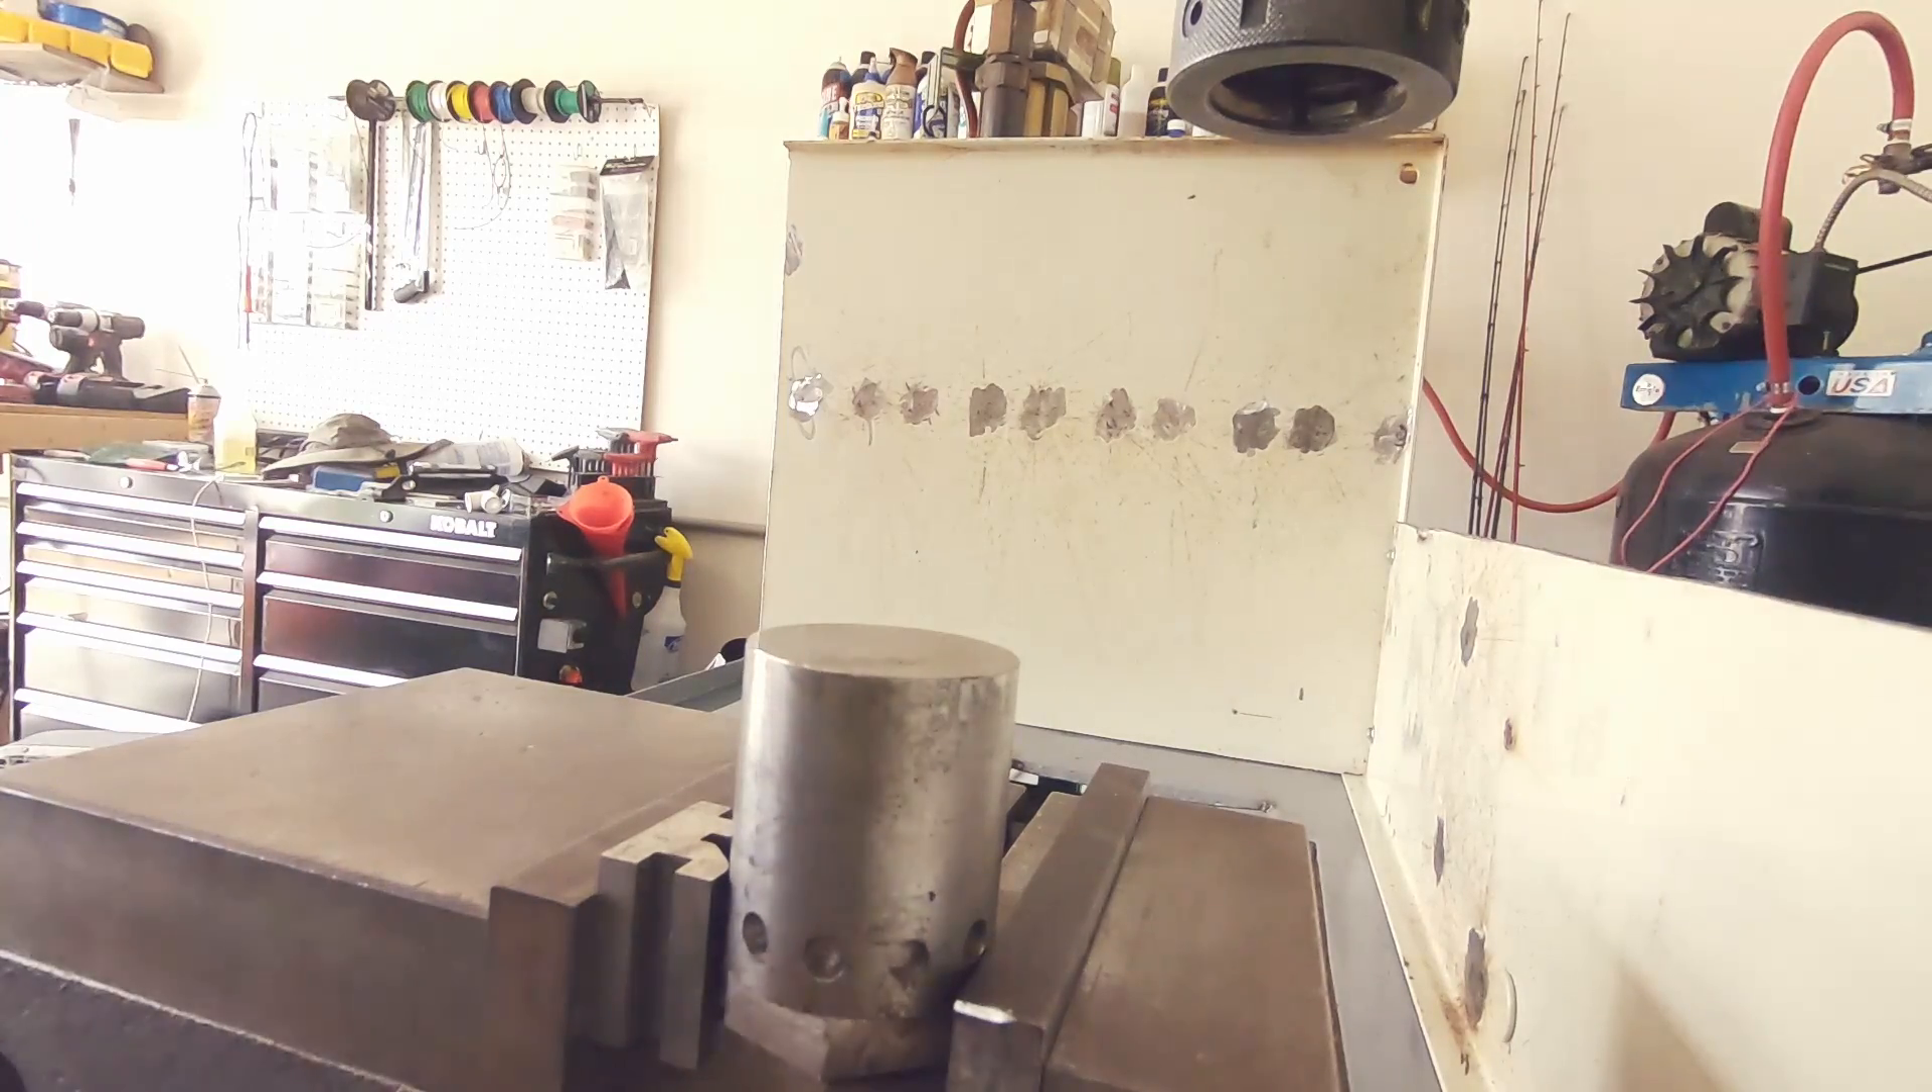All right so I got my piece of stock fit in there.